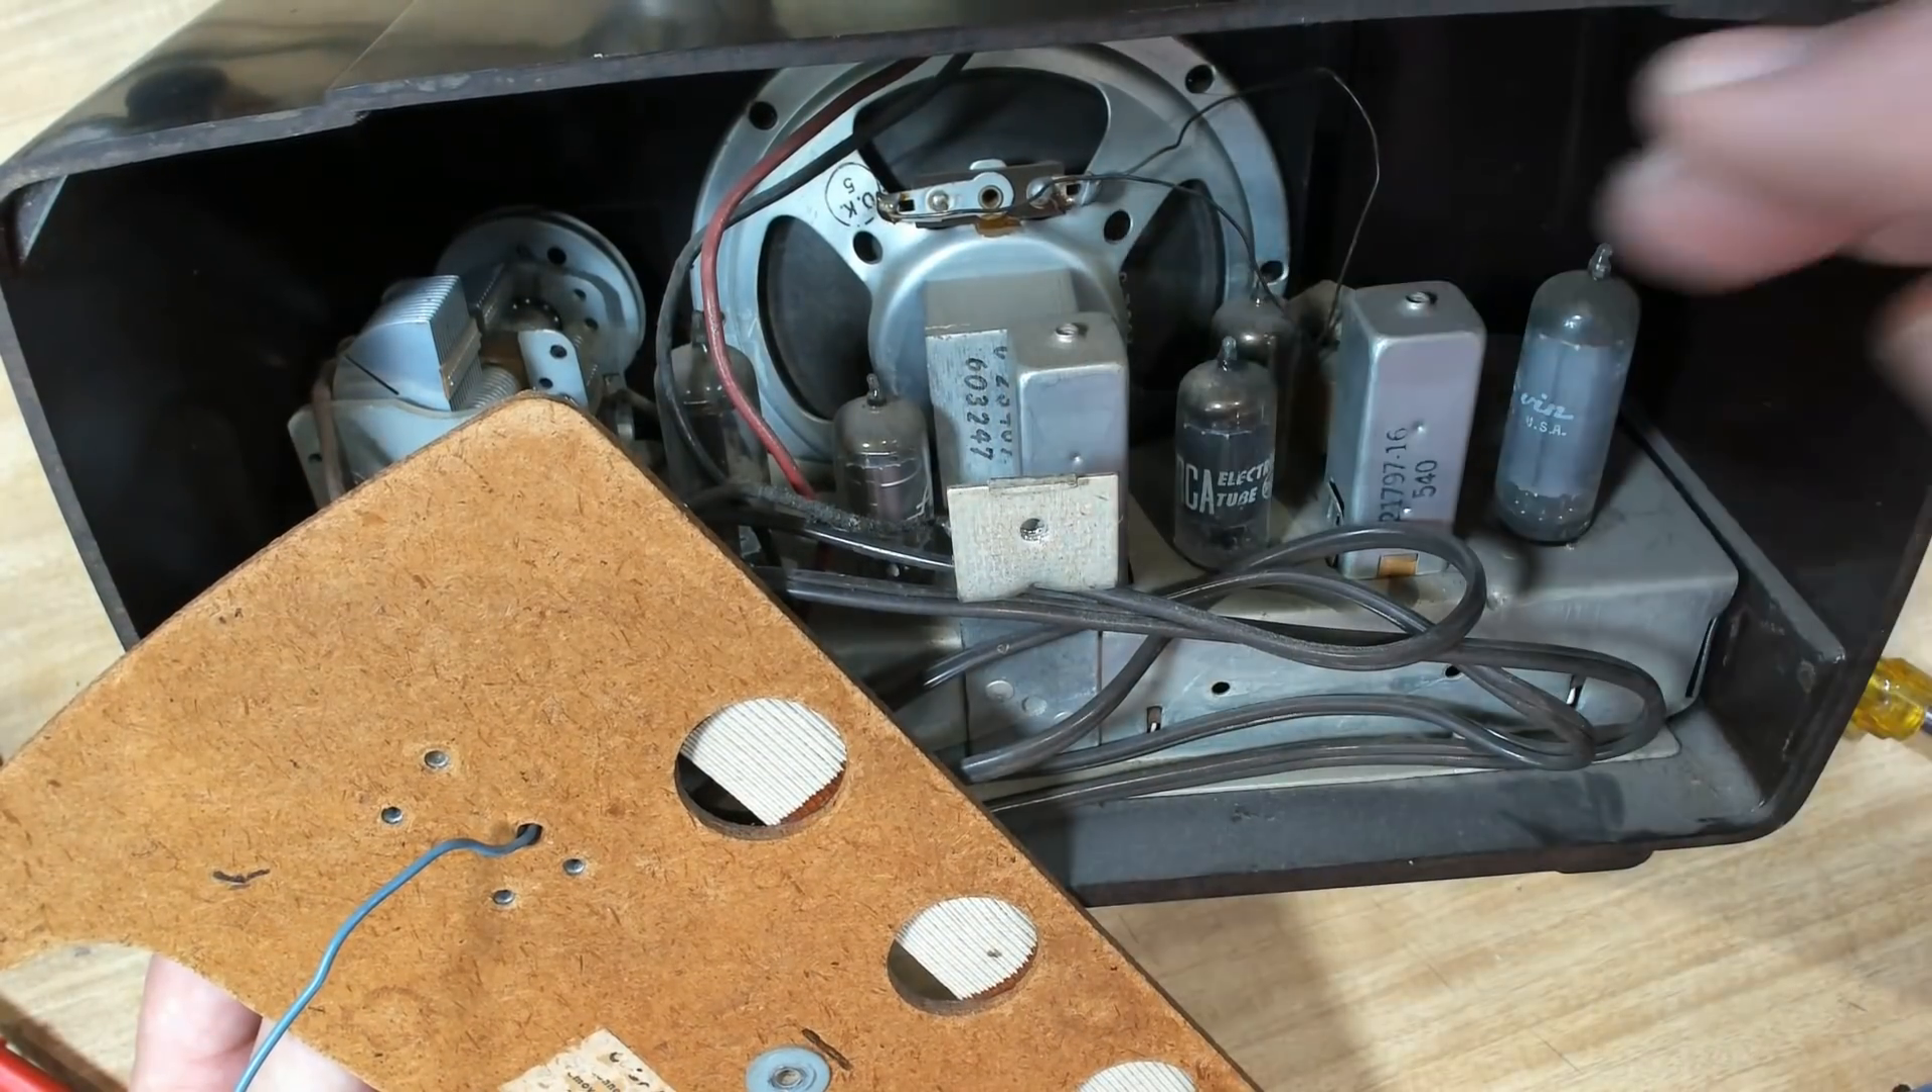I've taken the back off the other radio.